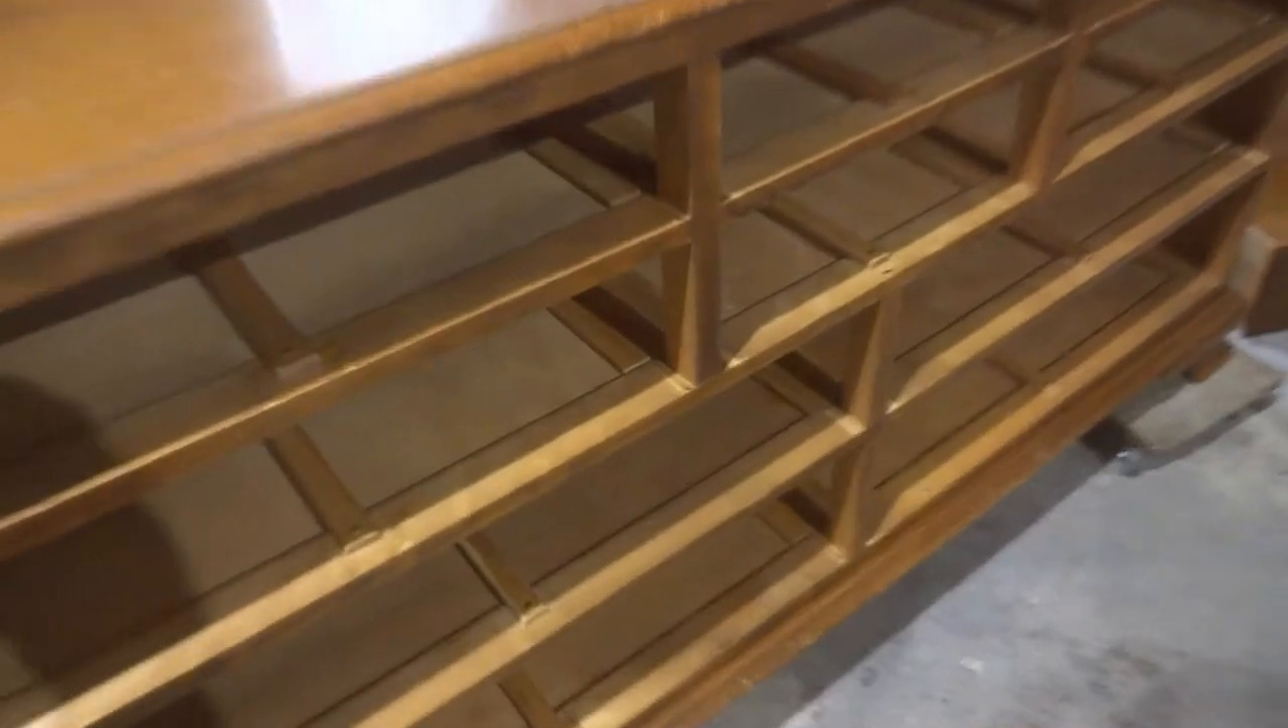Alright, got all the drawers out.